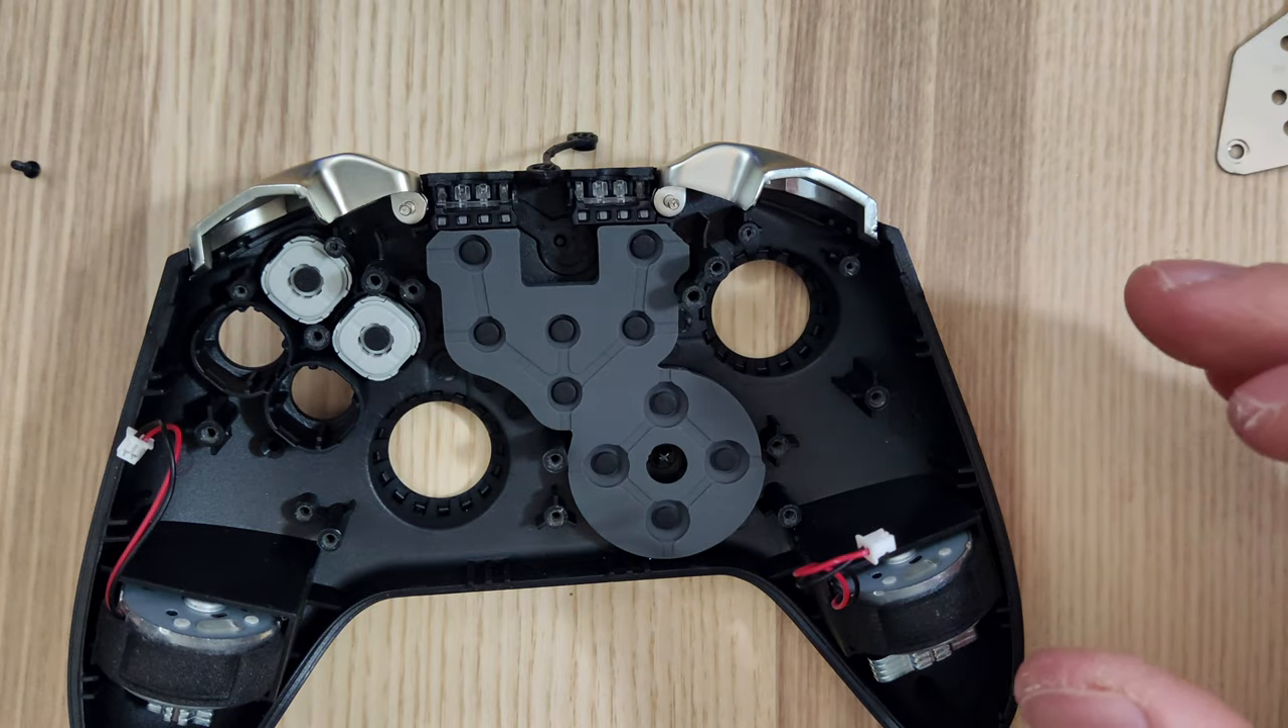Having removed the second motherboard, you can see where the rubber membrane is for the D-pad and the buttons in the front.